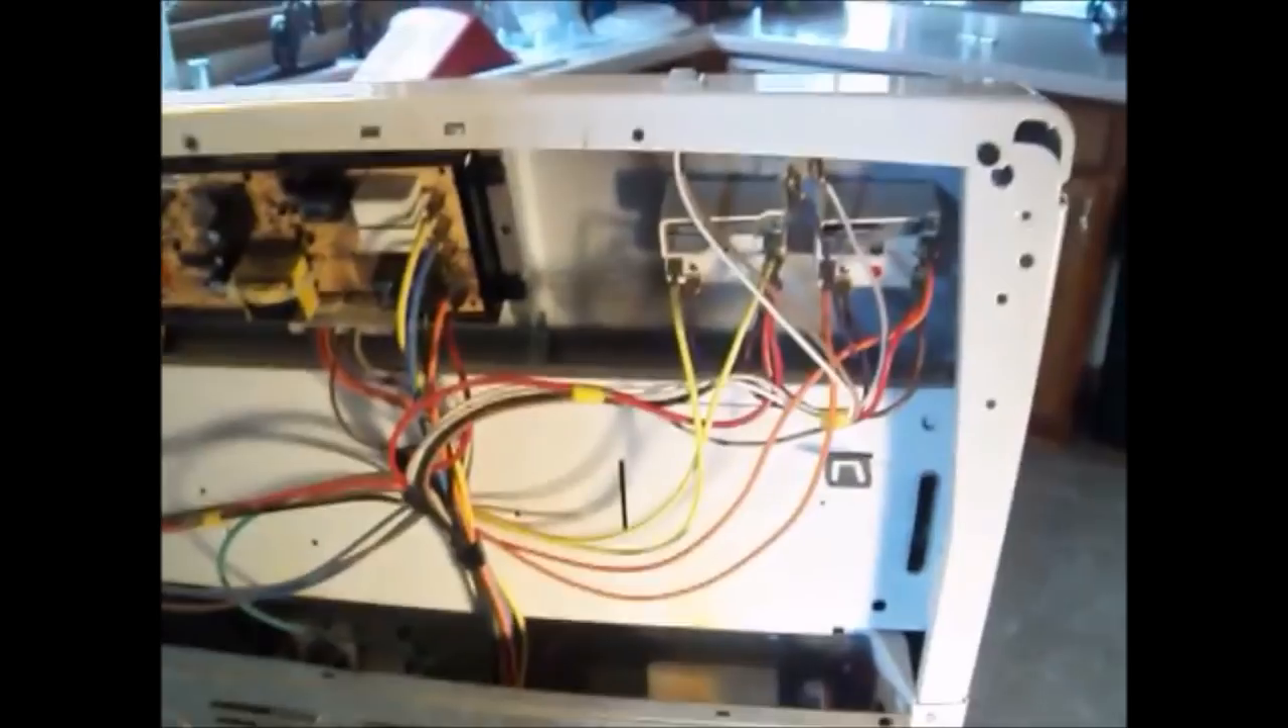Okay so we have removed the back upper panel by removing about six or seven sheet metal screws and that allows access to the board which is right here.